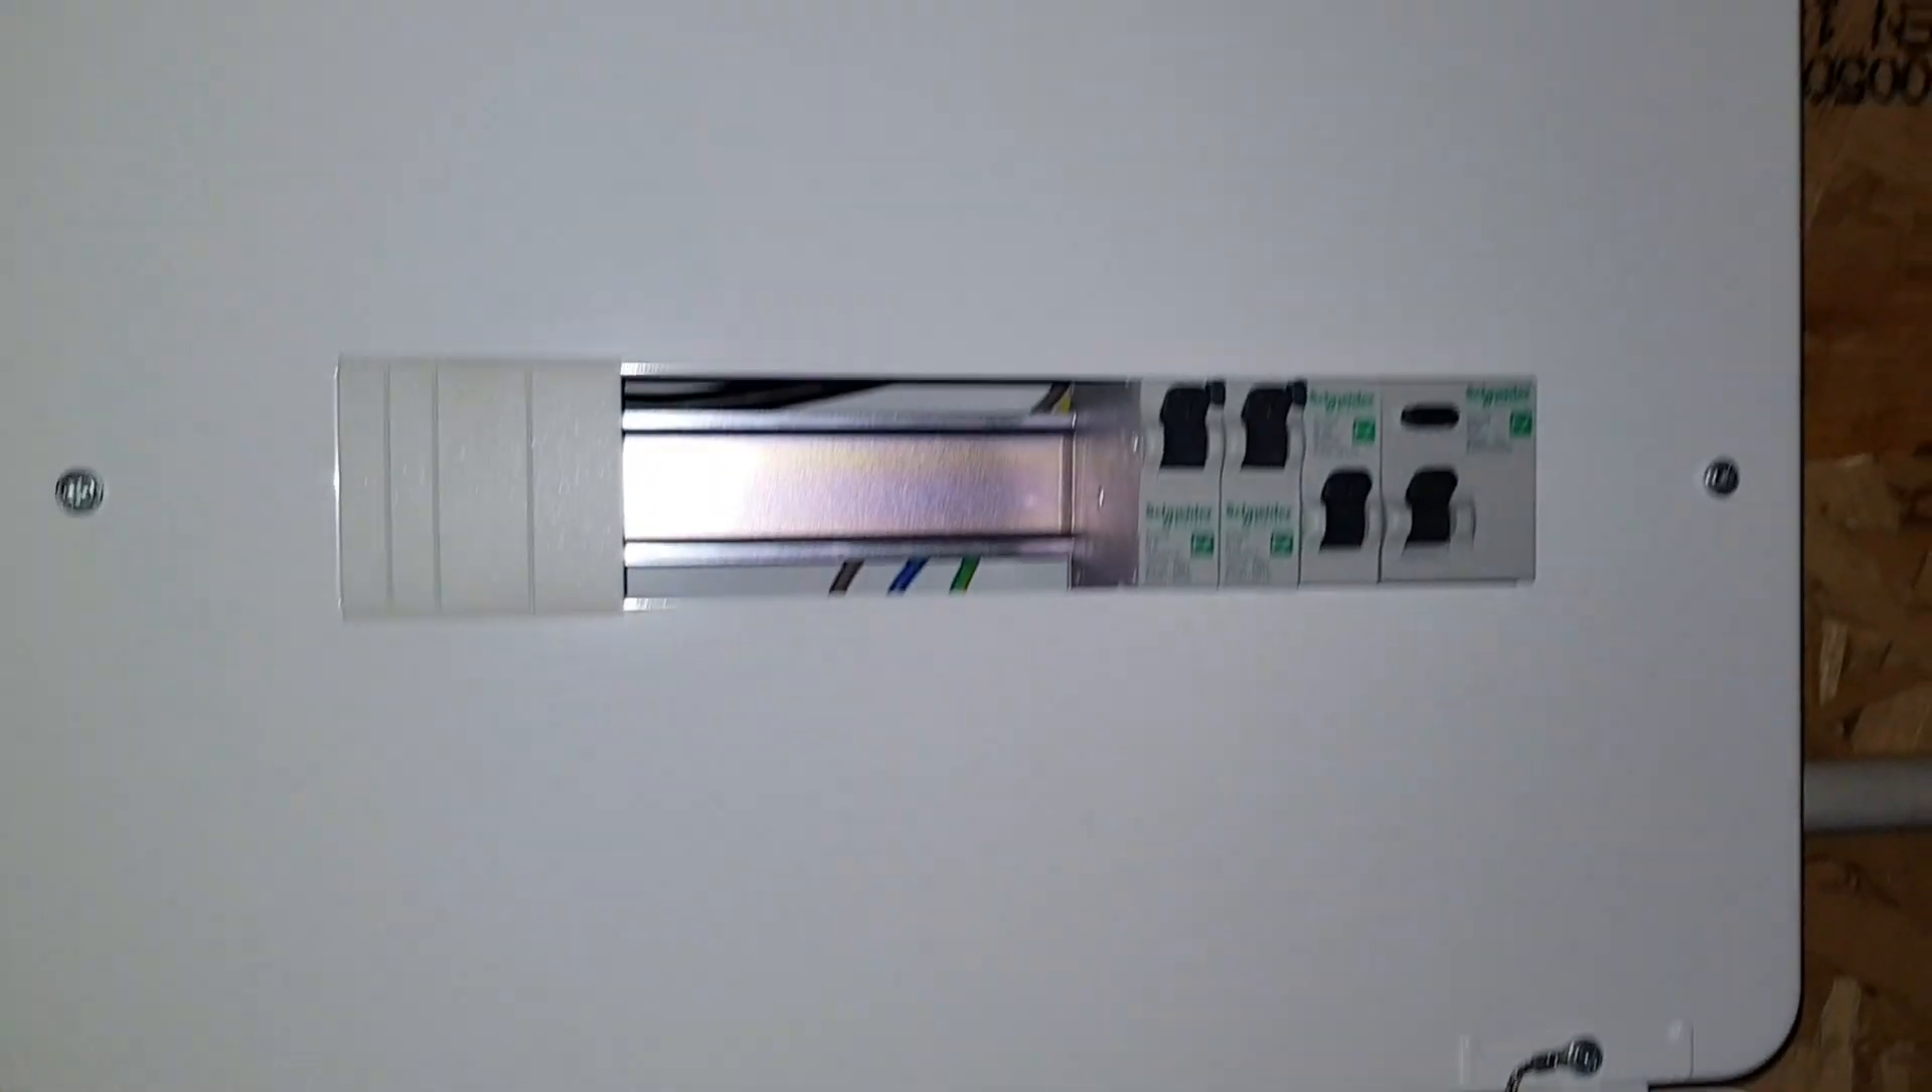Now we've only got a few breakers in at the minute.